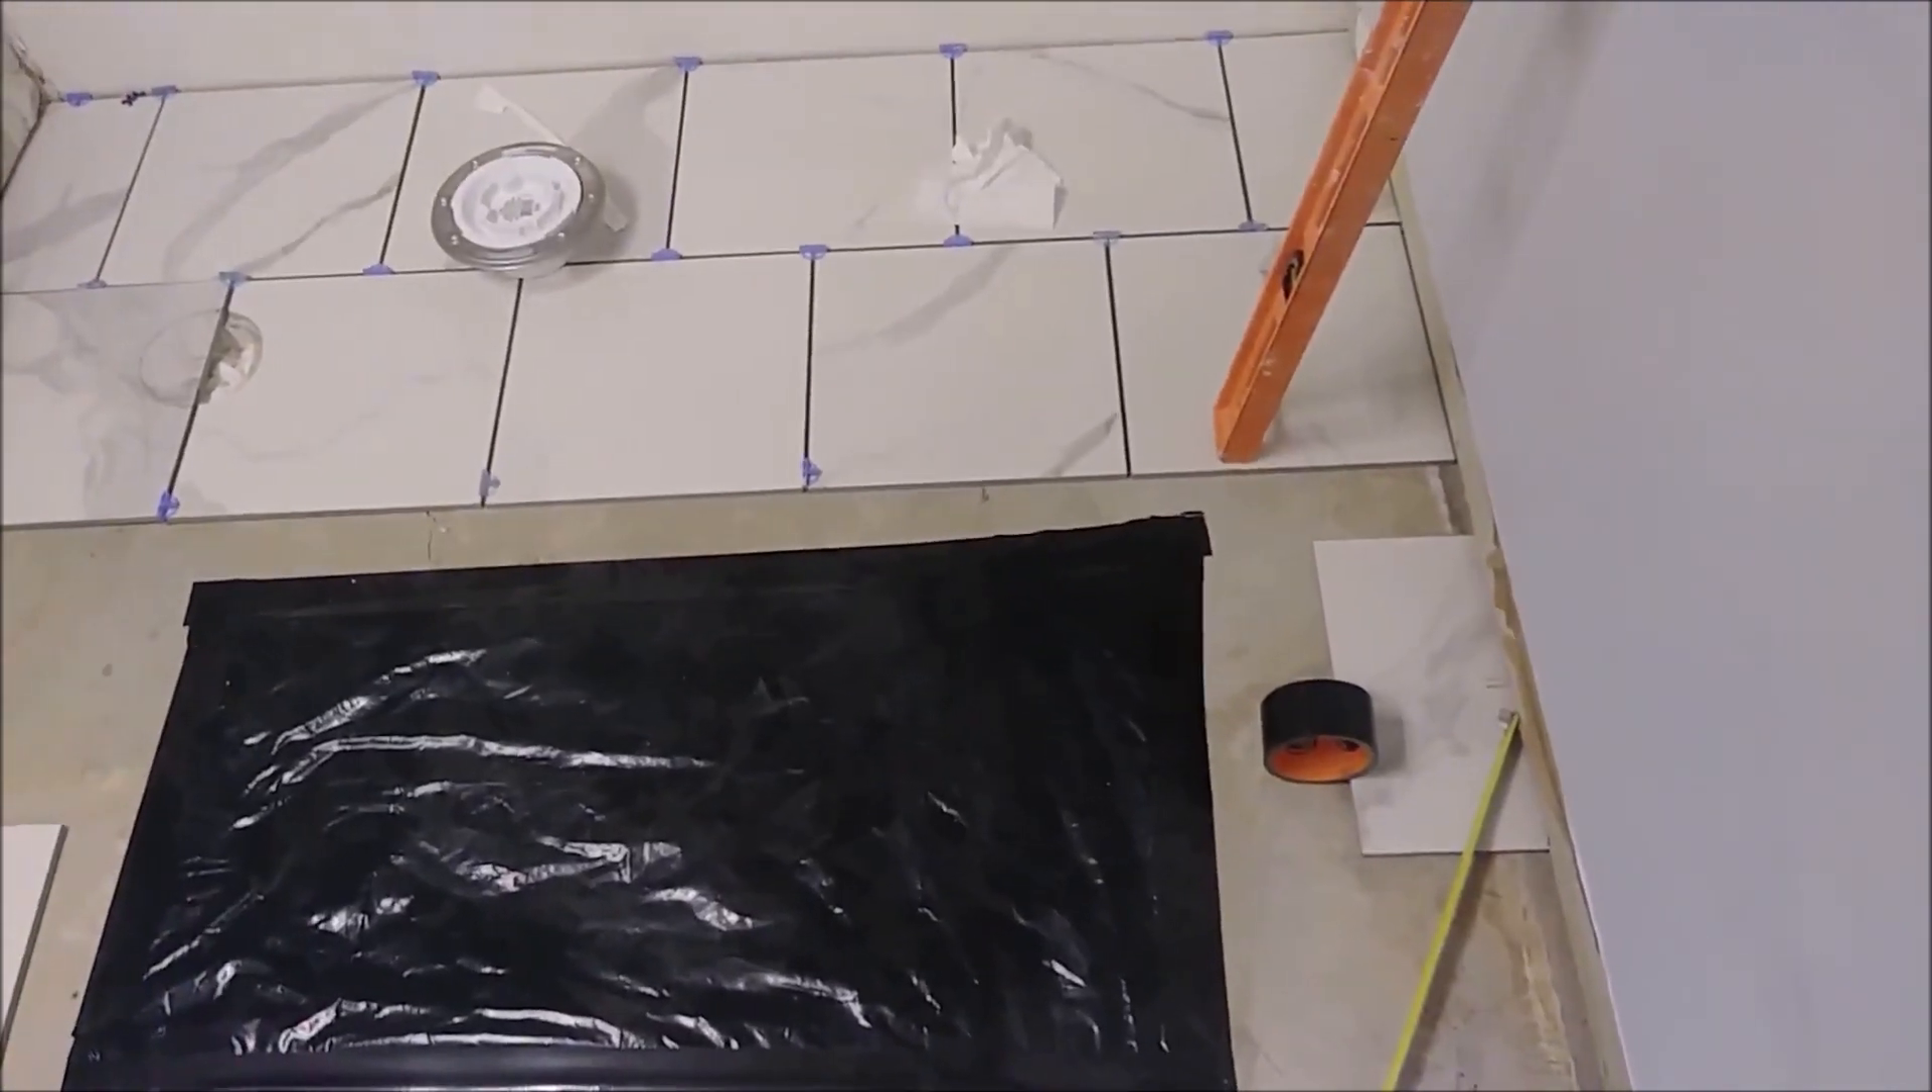My intention is to put tiles here and I just started to put them.